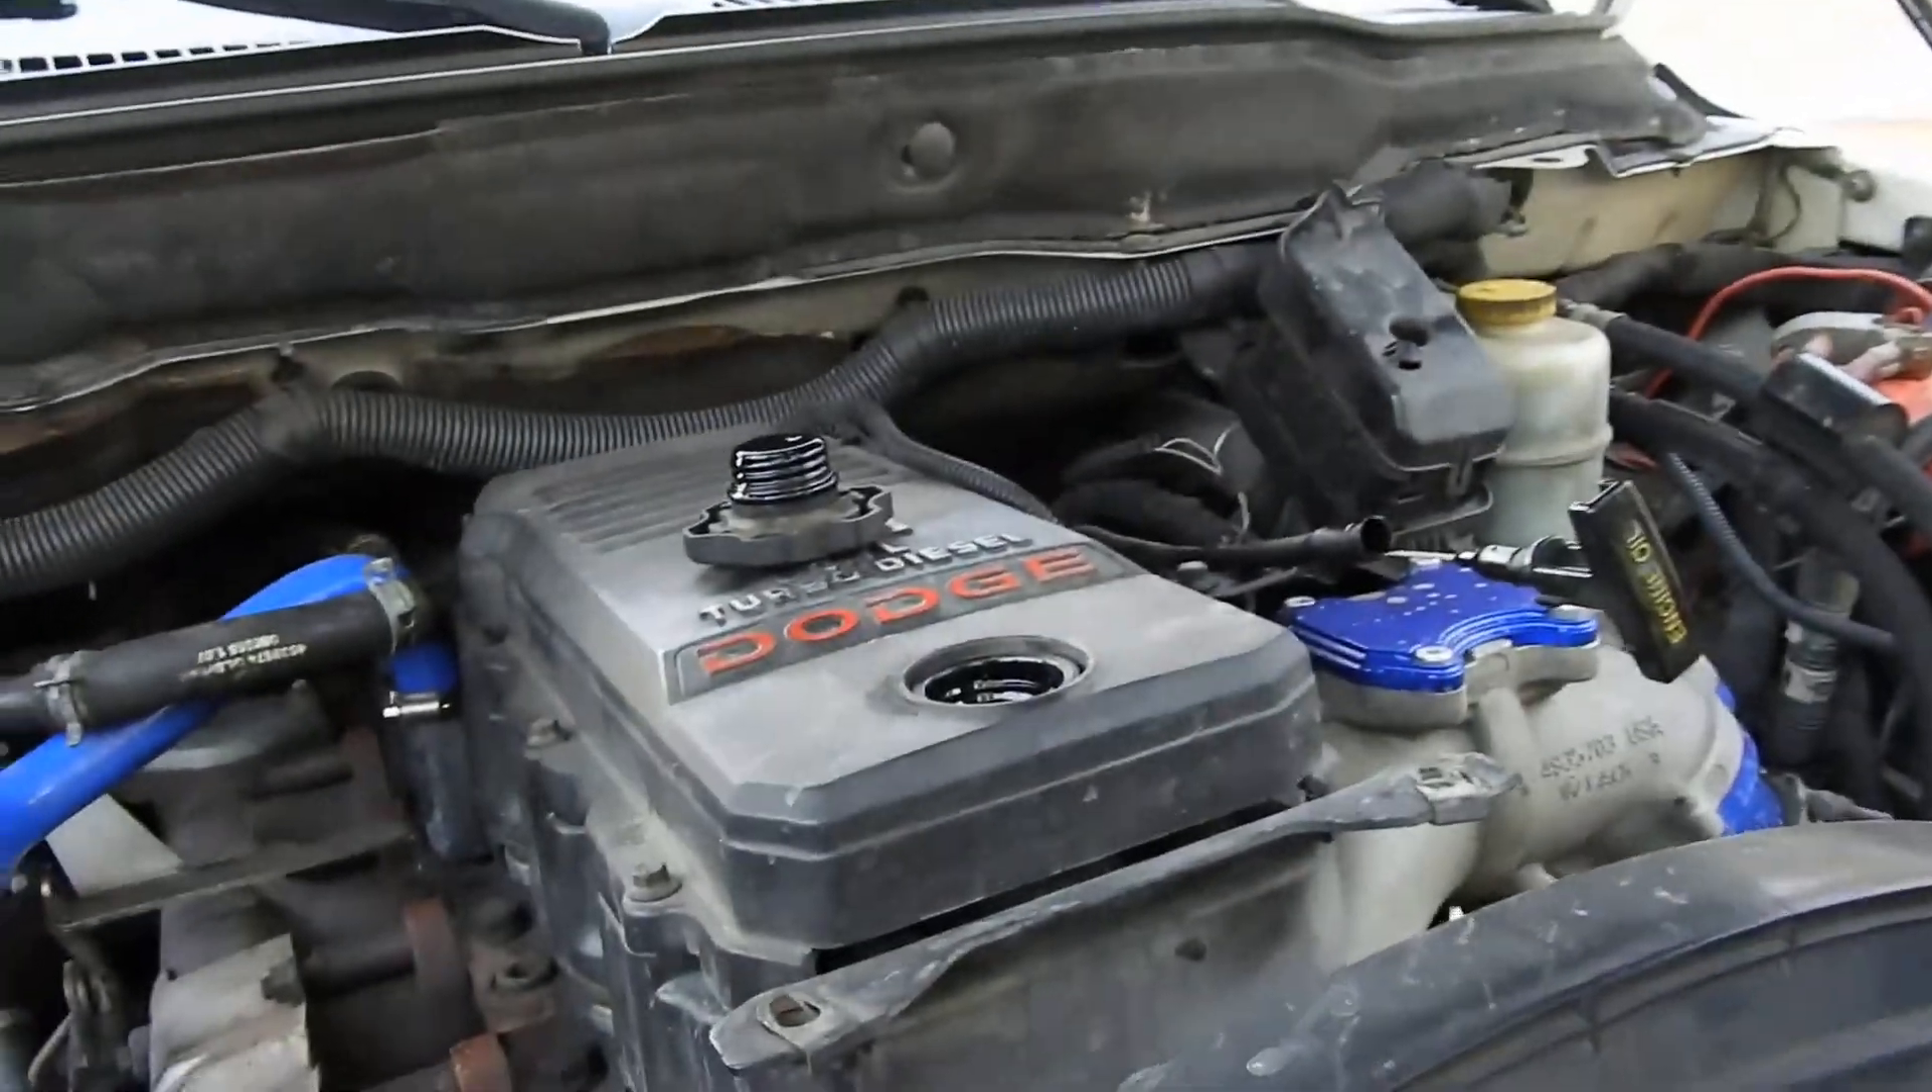Just finished. Popped the oil cap off.